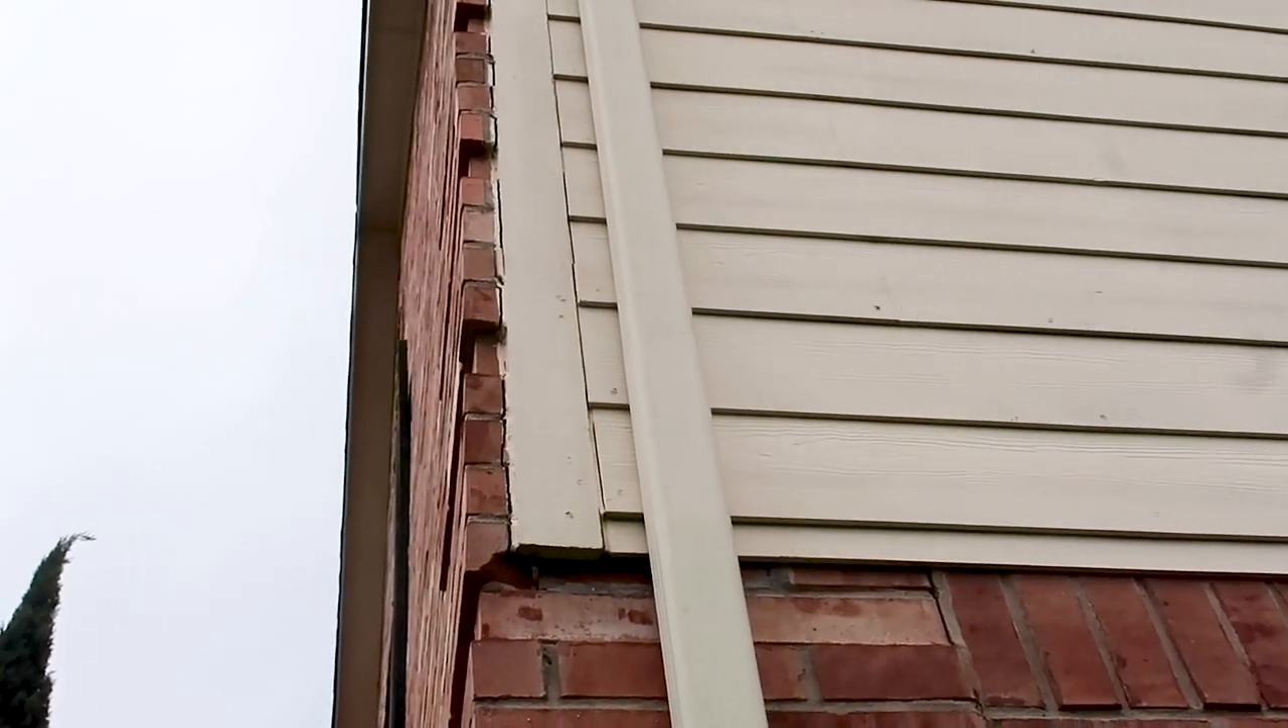So right here, you can see some separation between the brick and the fiber cement boards here.